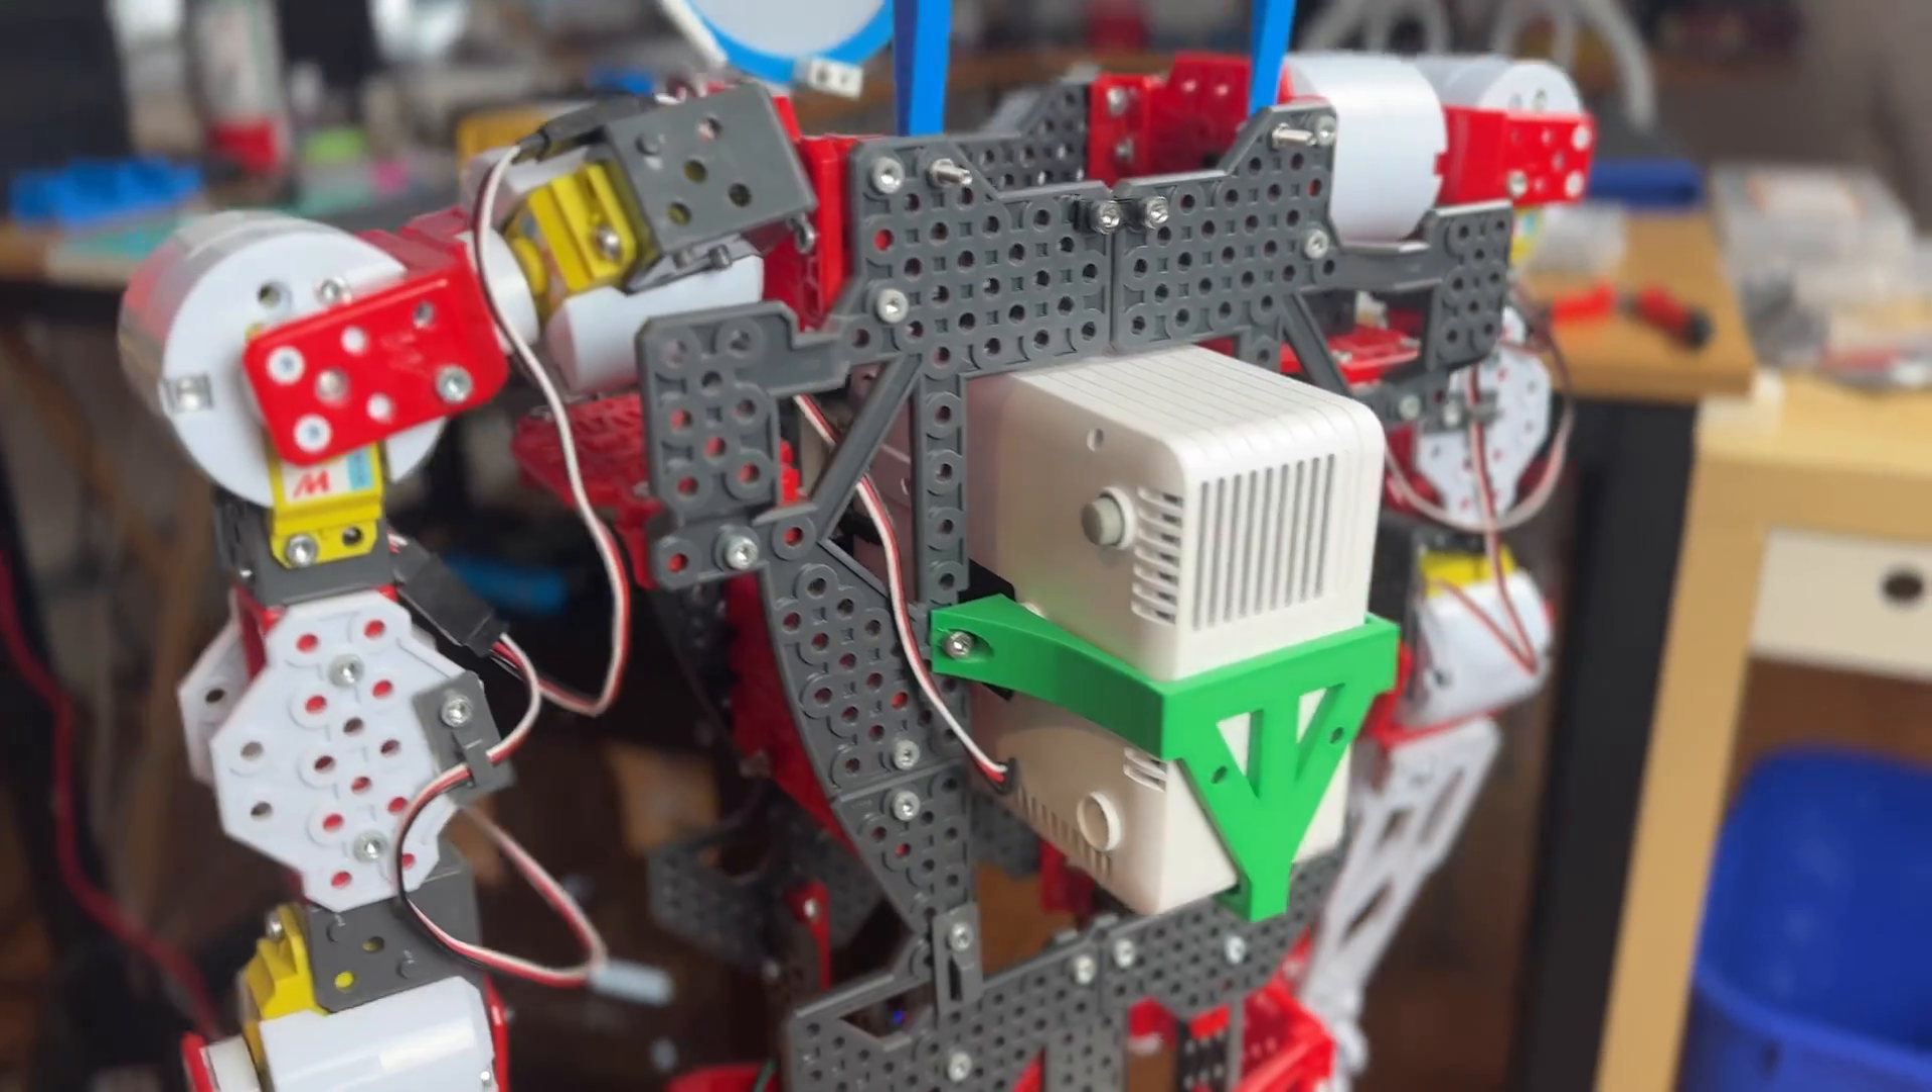So I've got the projector mounted in a way that I'm satisfied with.